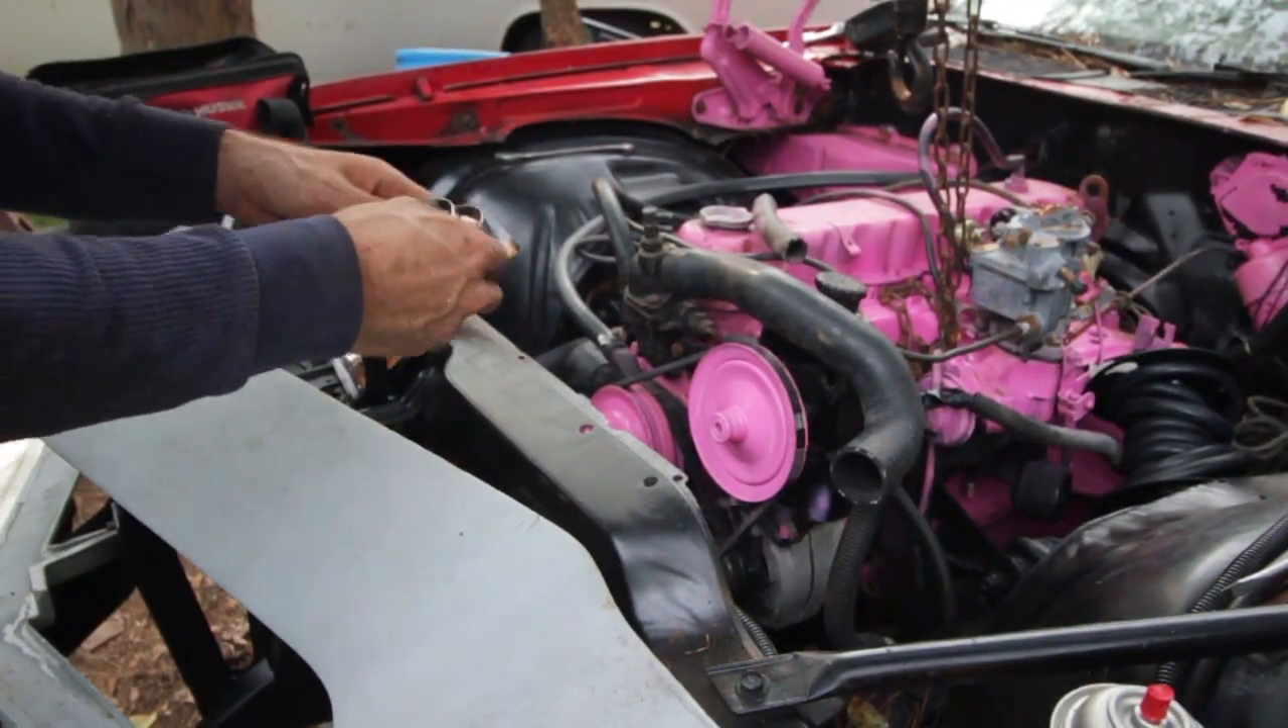And obviously the radiator is not in here yet but we can put this one on.